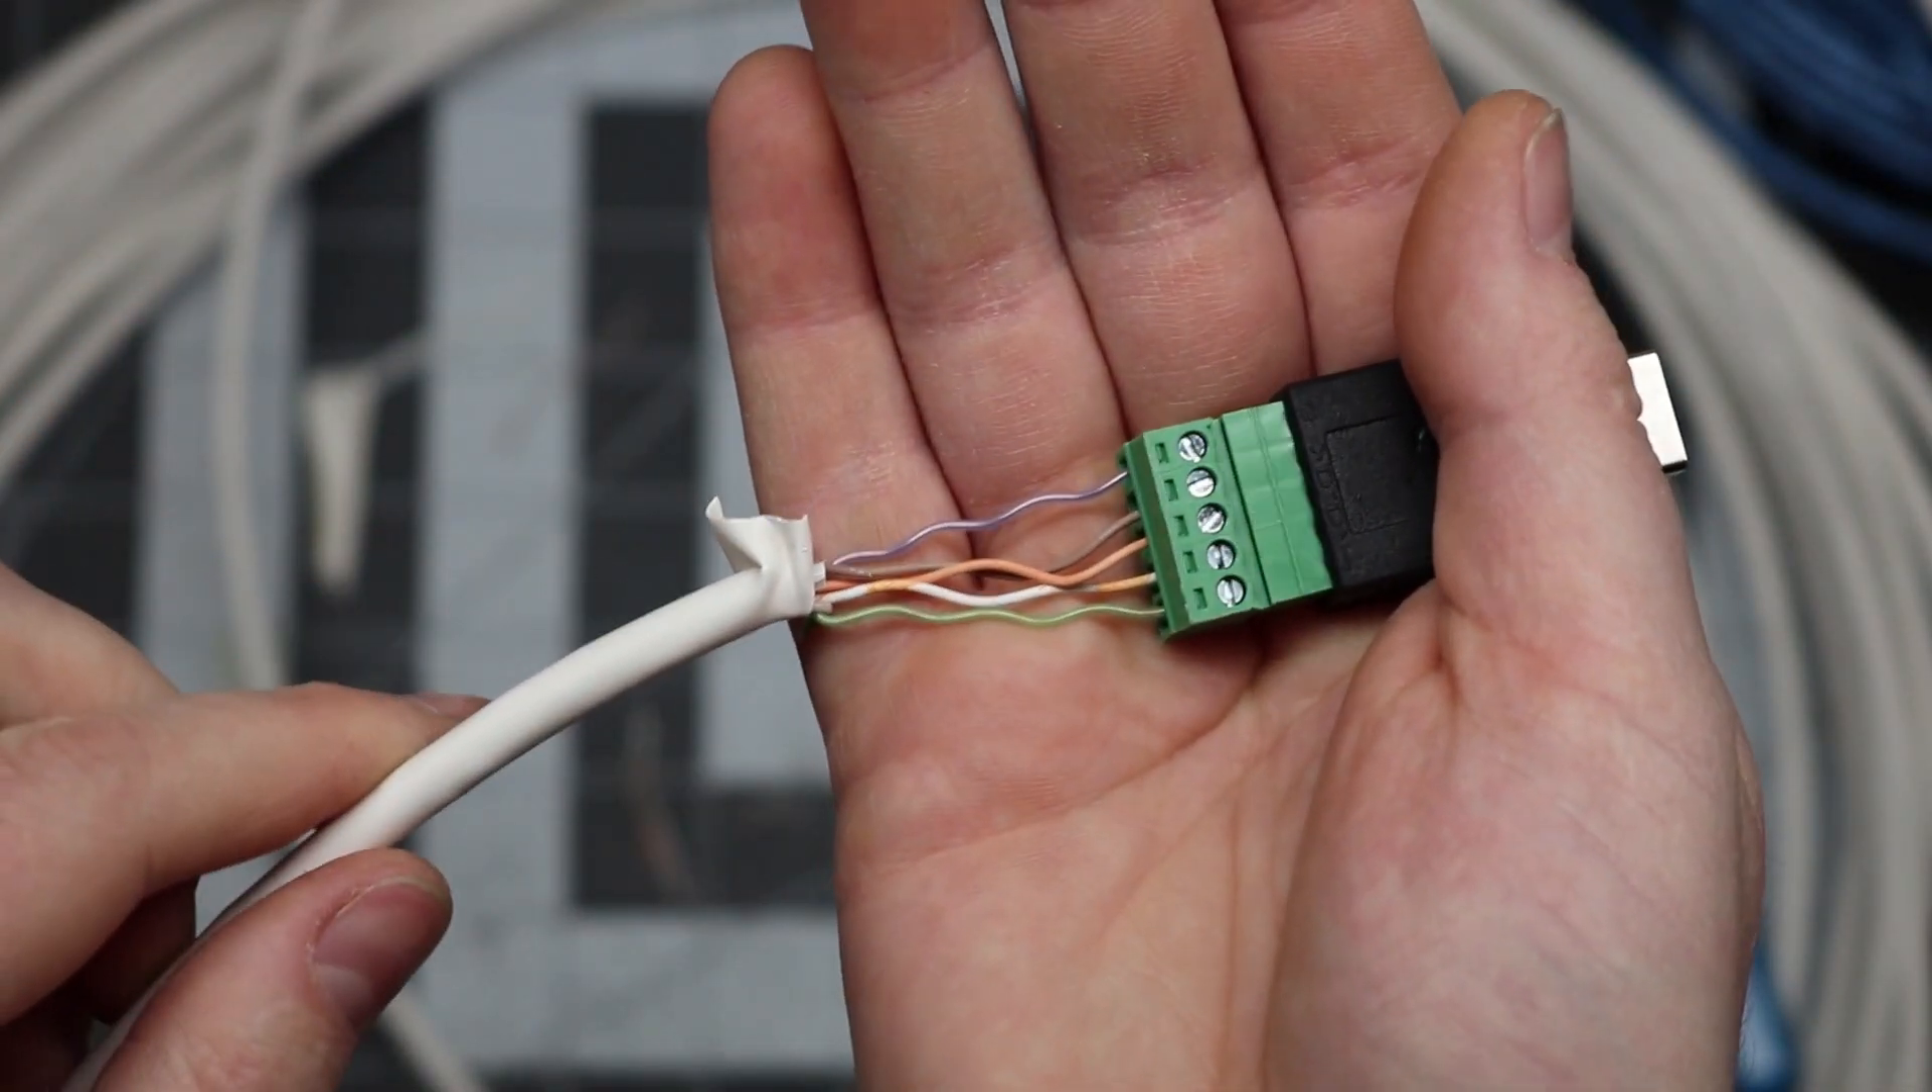Alright so I've inserted all the wires and I've screwed them all down.